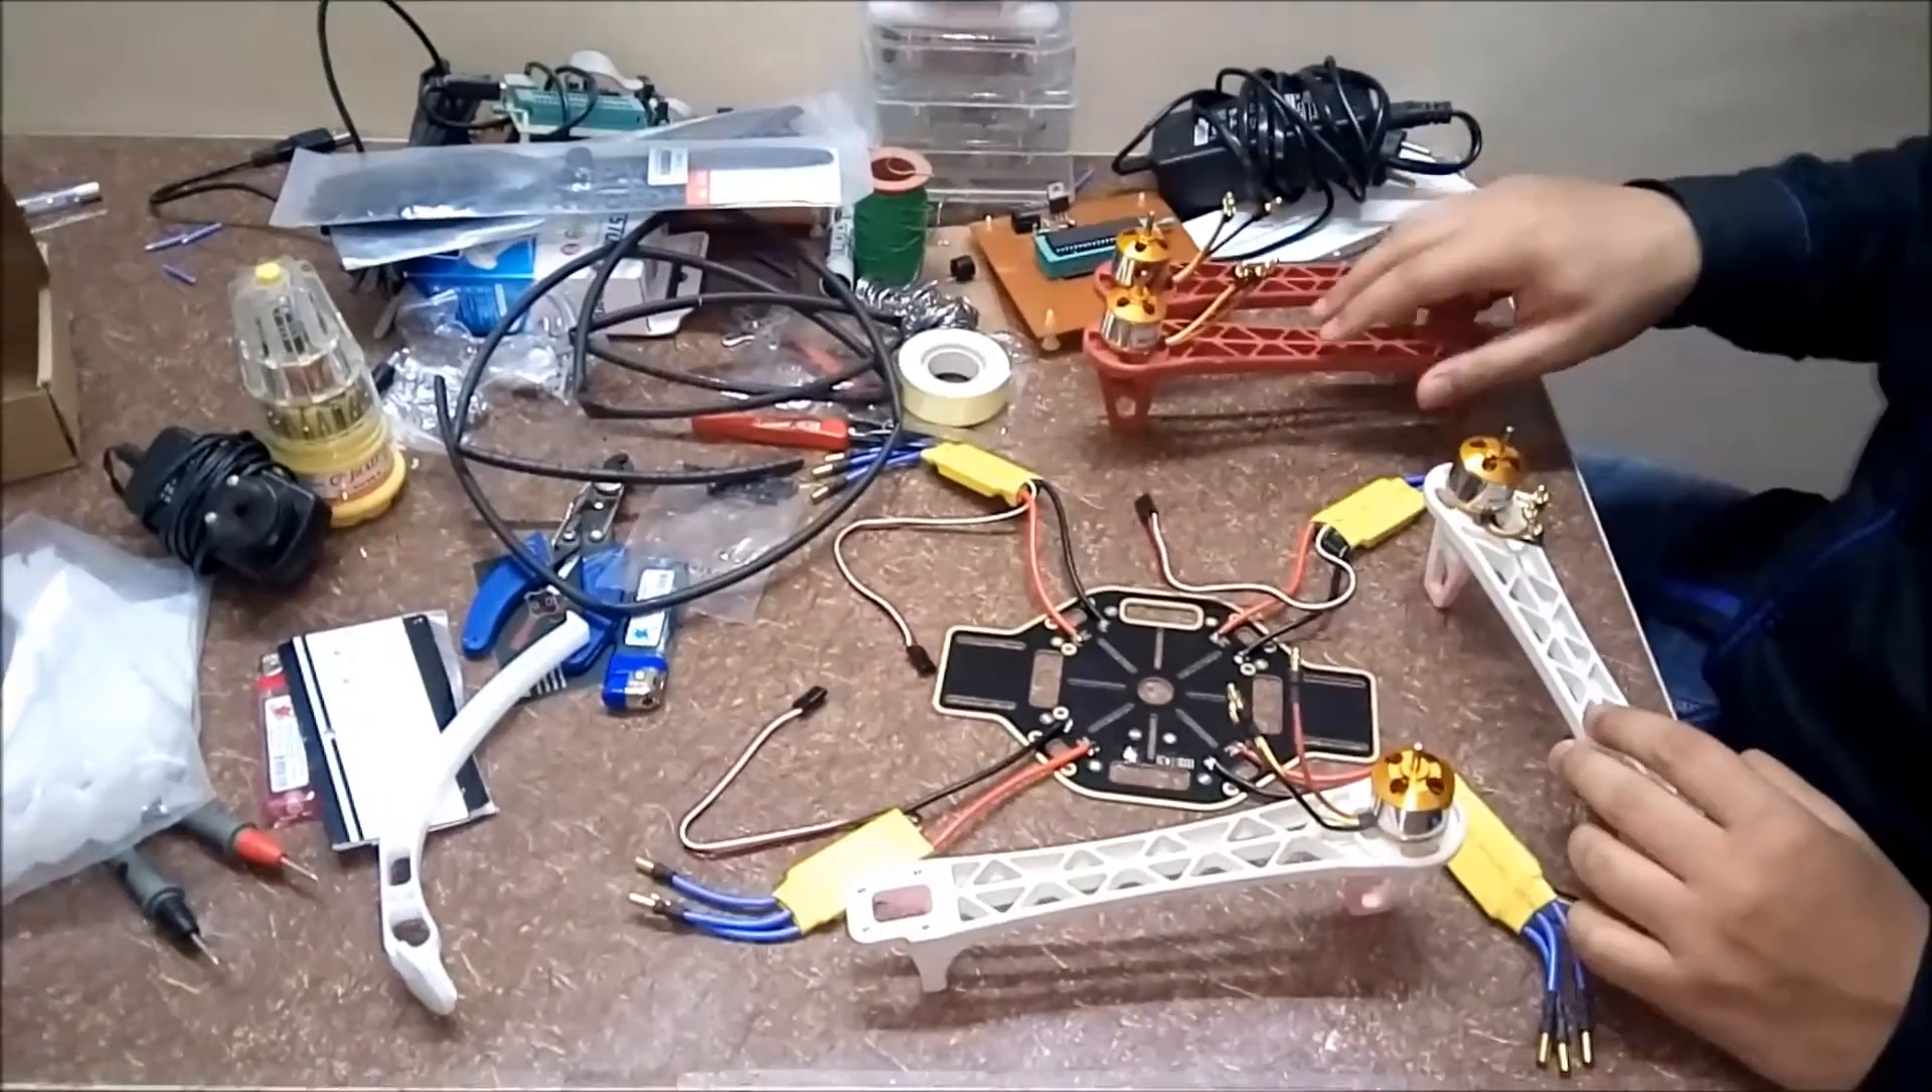So we have connected the four DC motors to the four arms of the frame you can see and the four electronic speed you can see and the four electronic speed controllers are soldered with this plate.